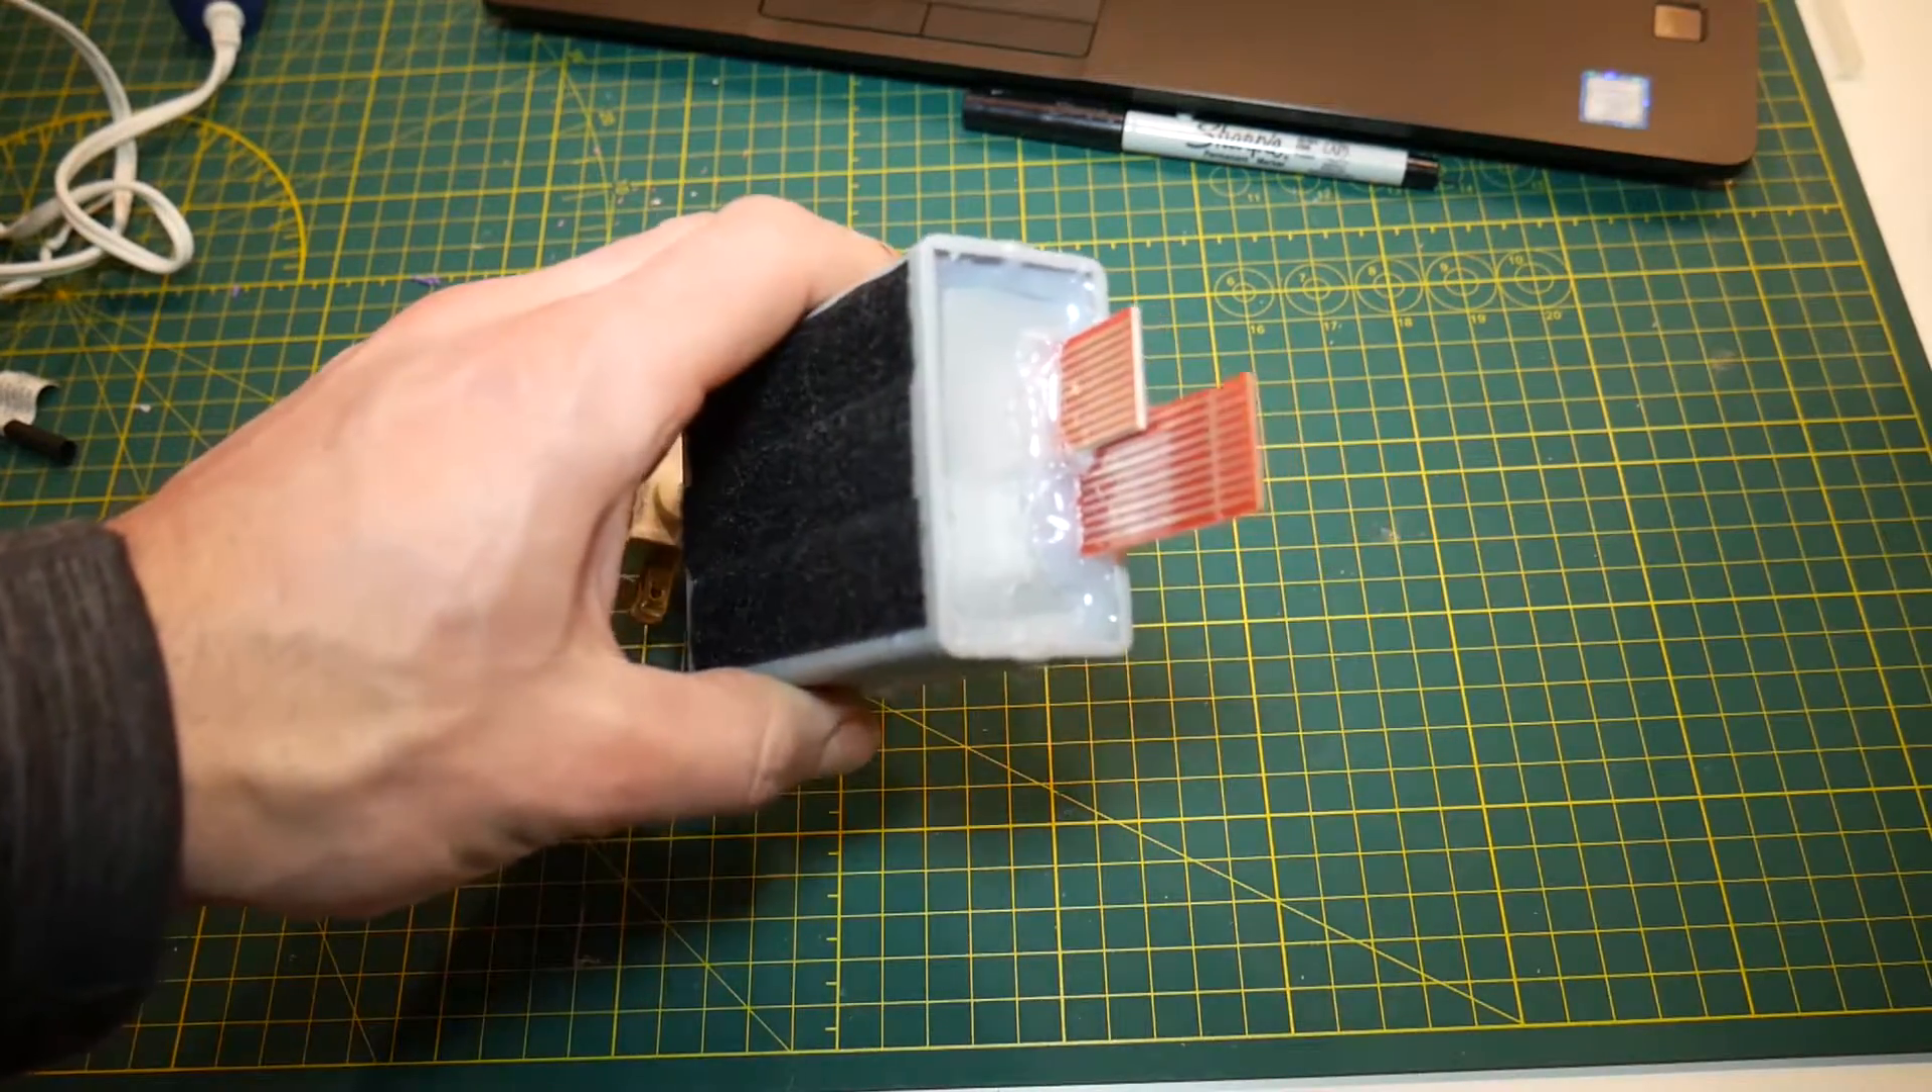I also have the Velcro on the enclosure. And I've used hot glue pretty liberally throughout the whole thing to seal everything up and keep water out.